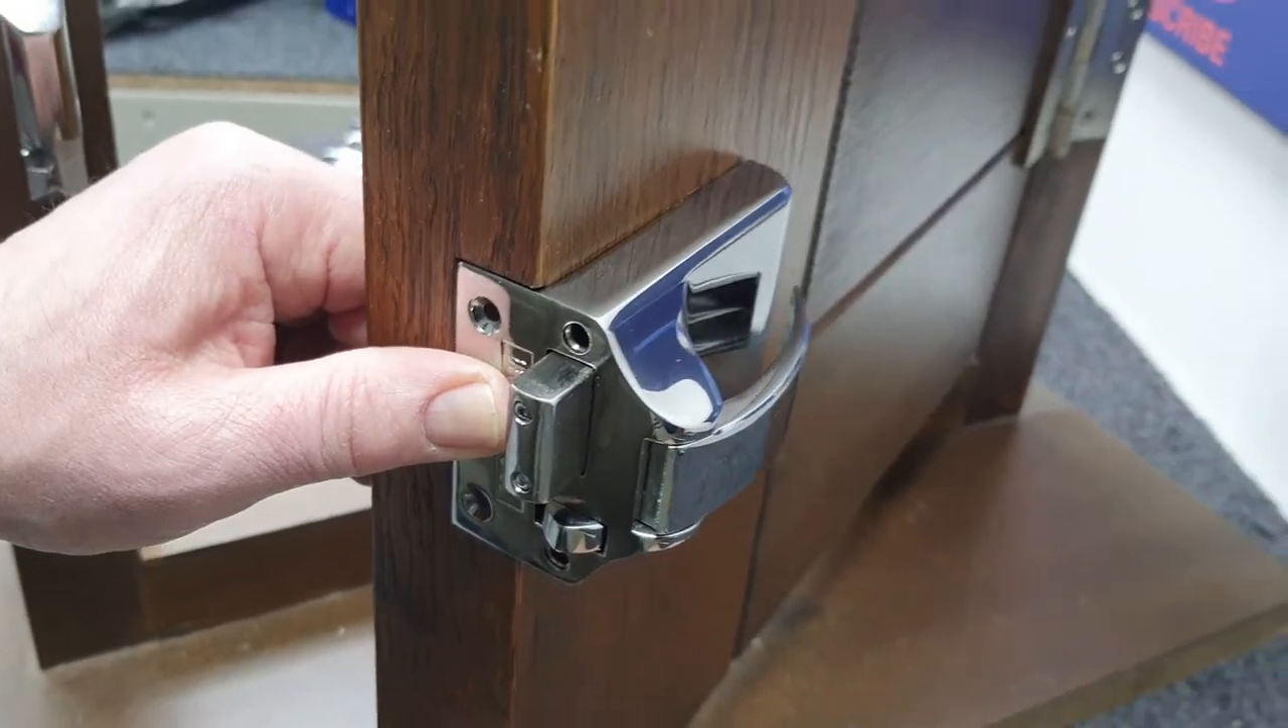And now the lock case is on the door.